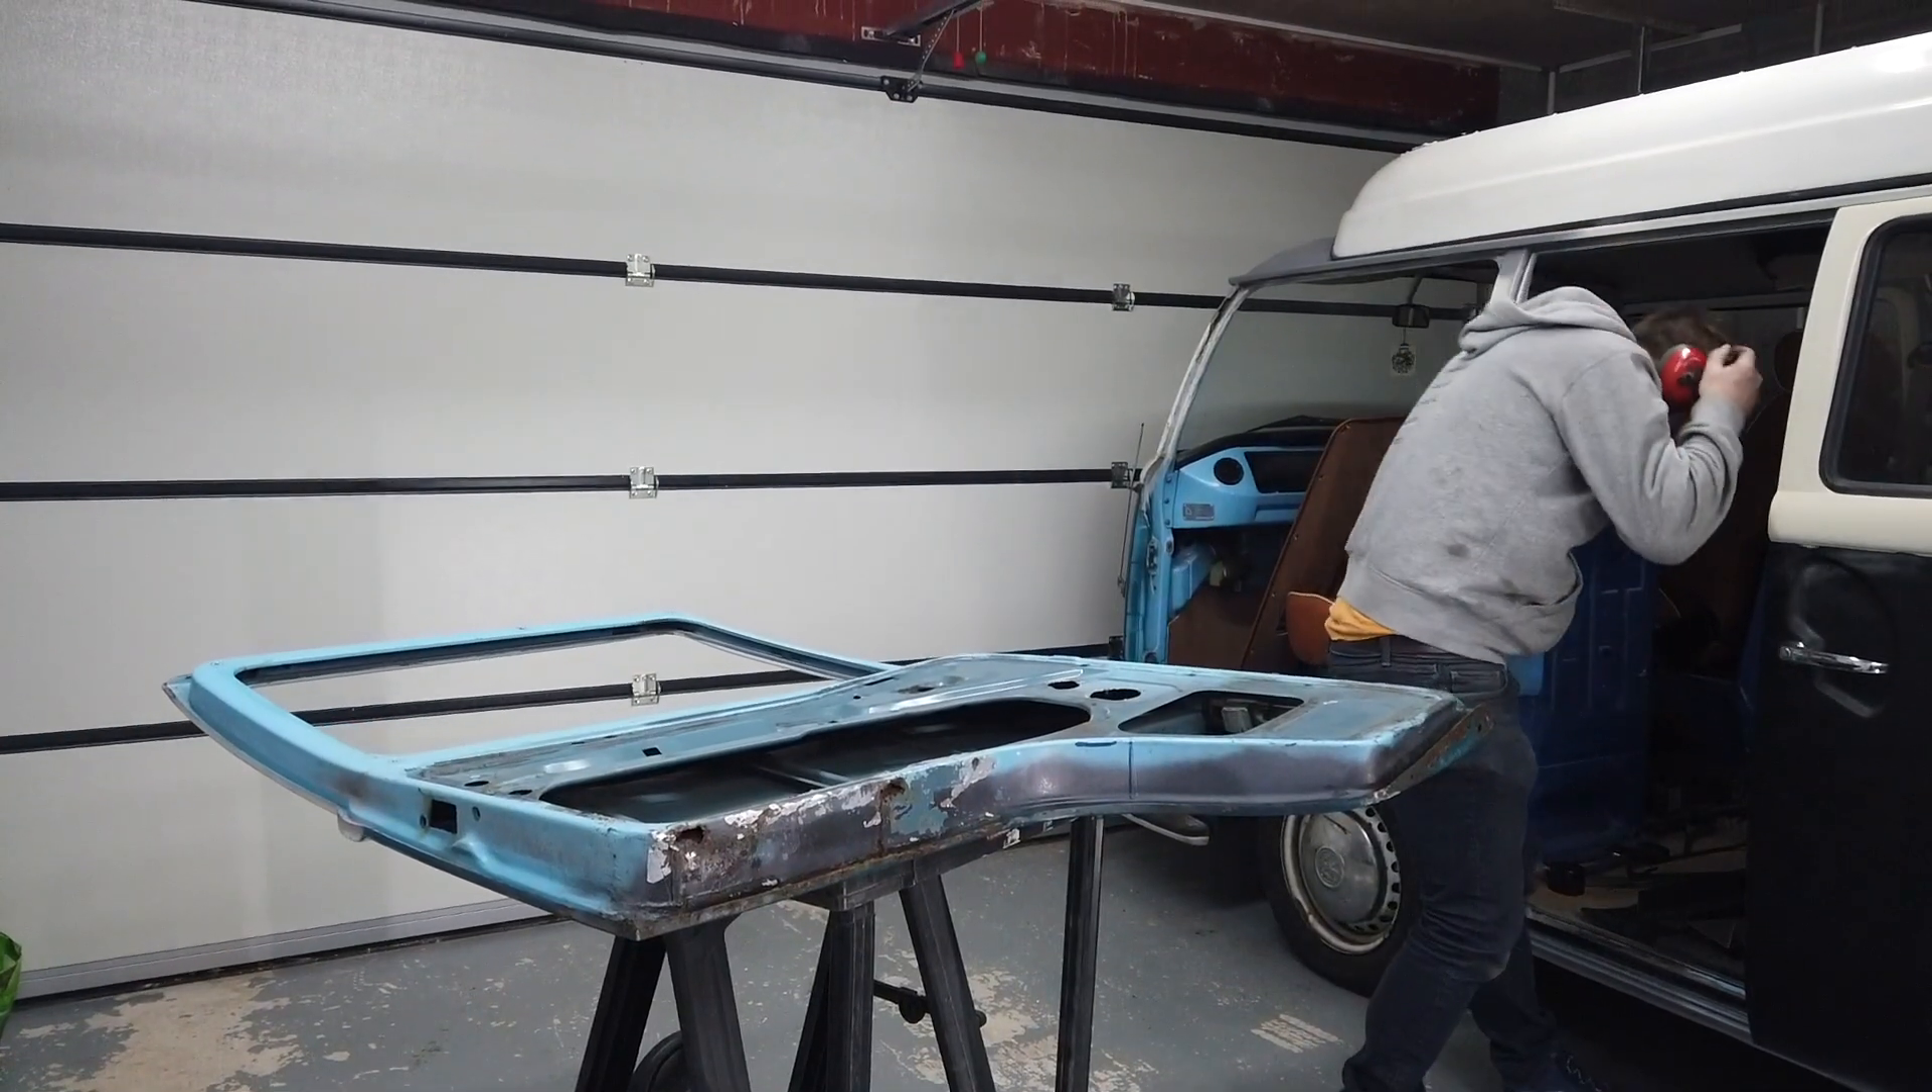Stripping this door down took about 30 minutes but this is the second one. I've already done the driver's door so that makes it a lot easier.